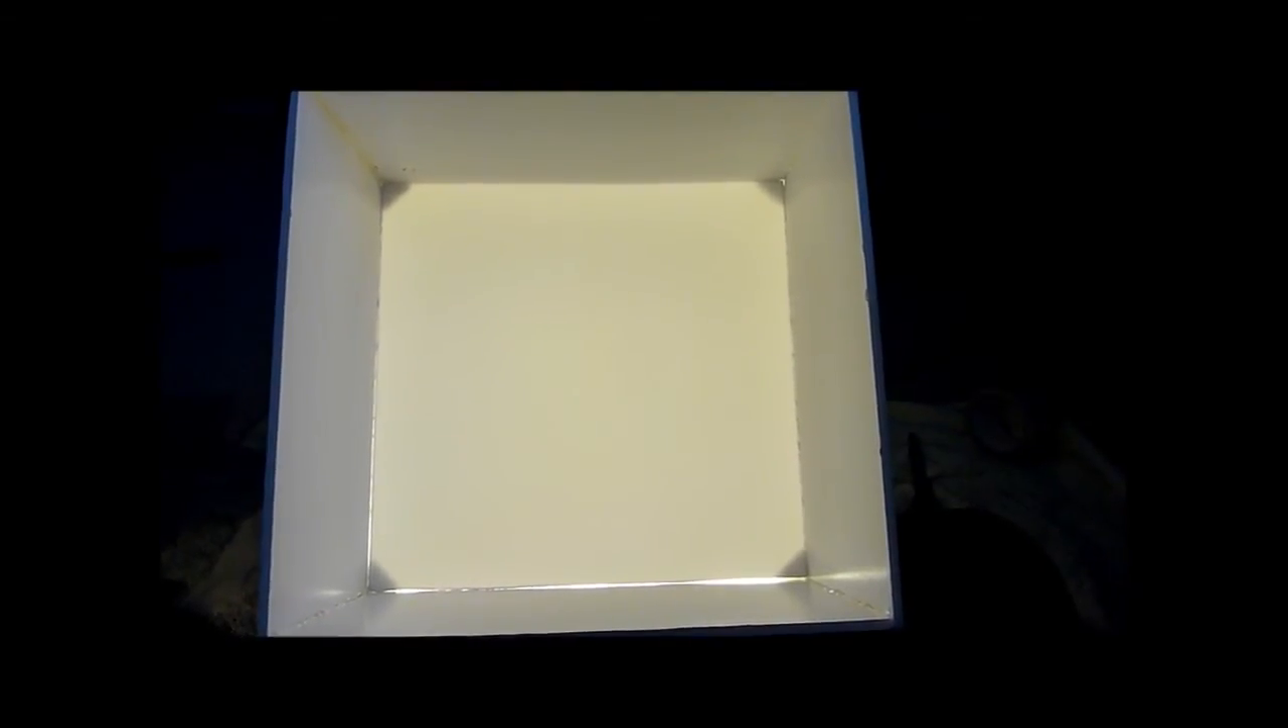Right I've cut the perspex to size and I've finished gluing off gluing those corner pieces into each corner.